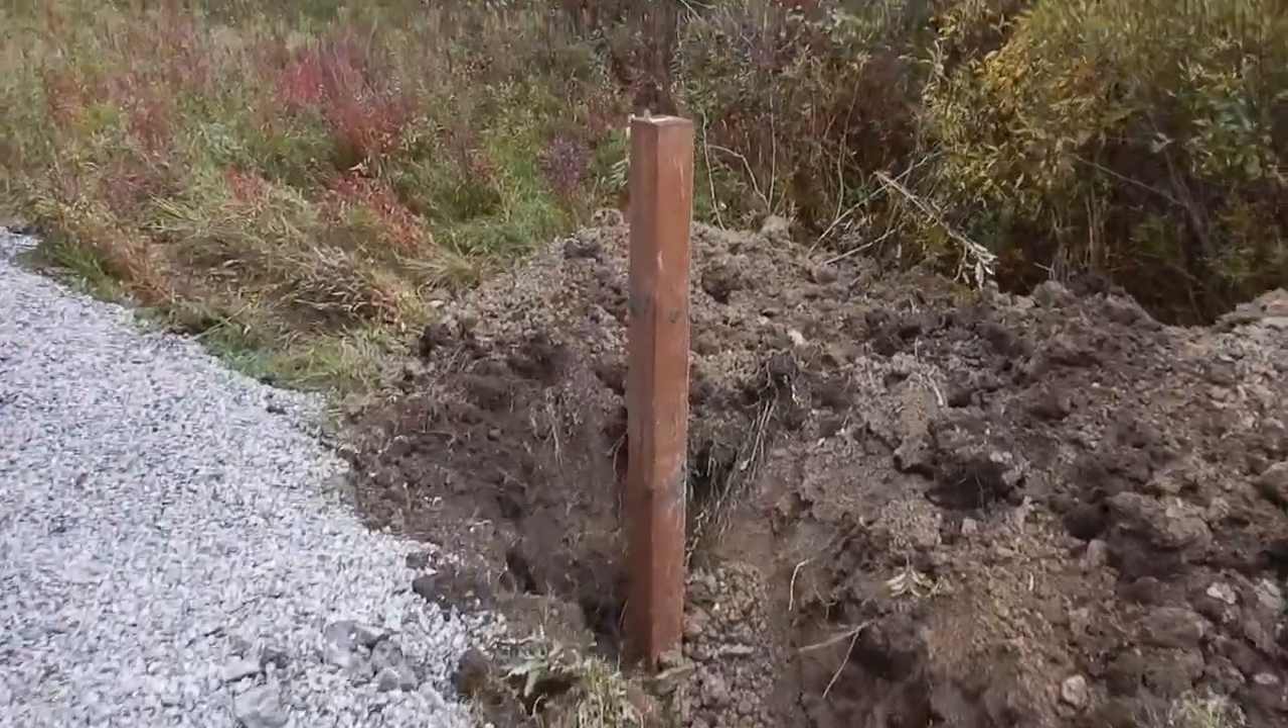And then we've stuck a post into the ground here.